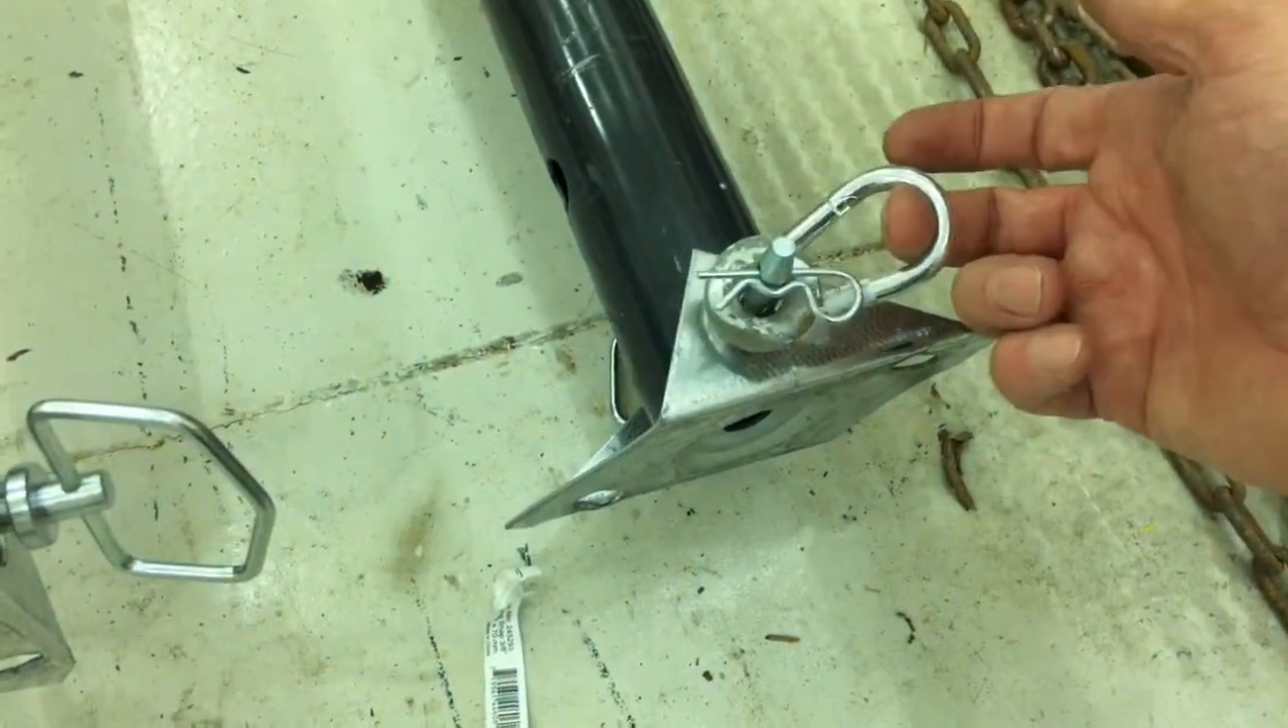So, I've added these spring clips plus a washer below the hitch clip.